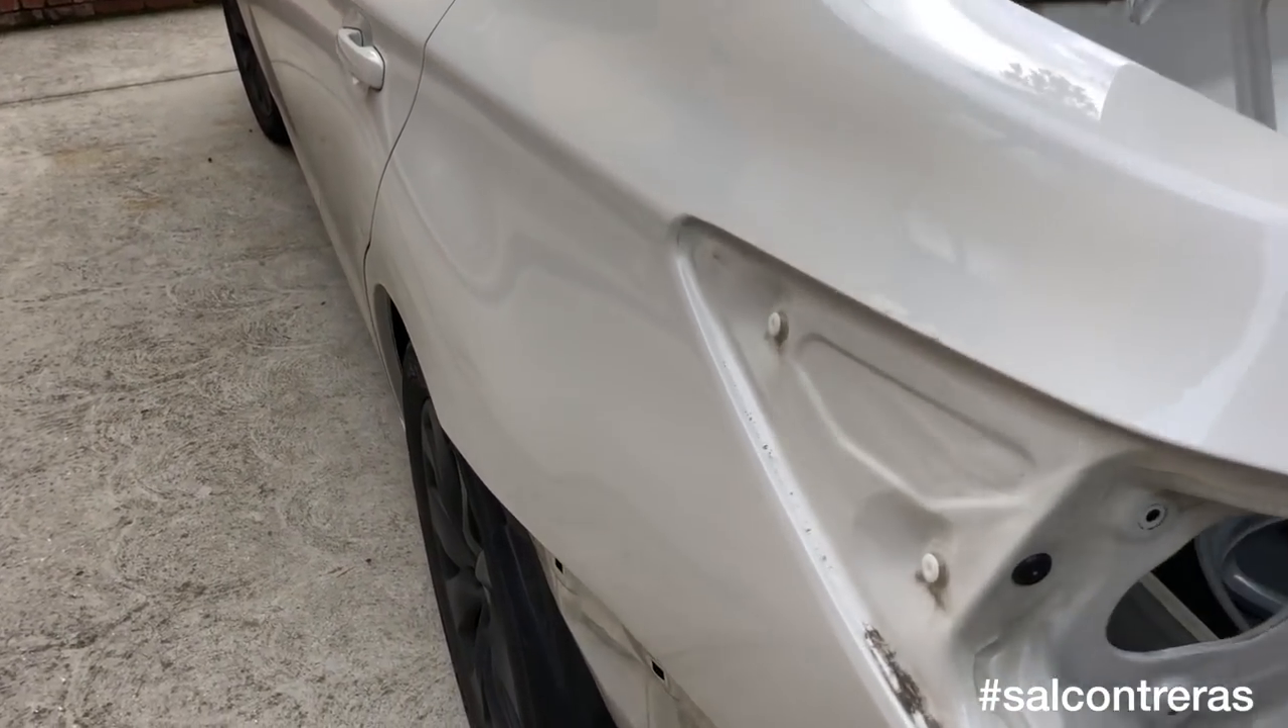Okay, before I put the bumper back on and the lights on, let's take a look.